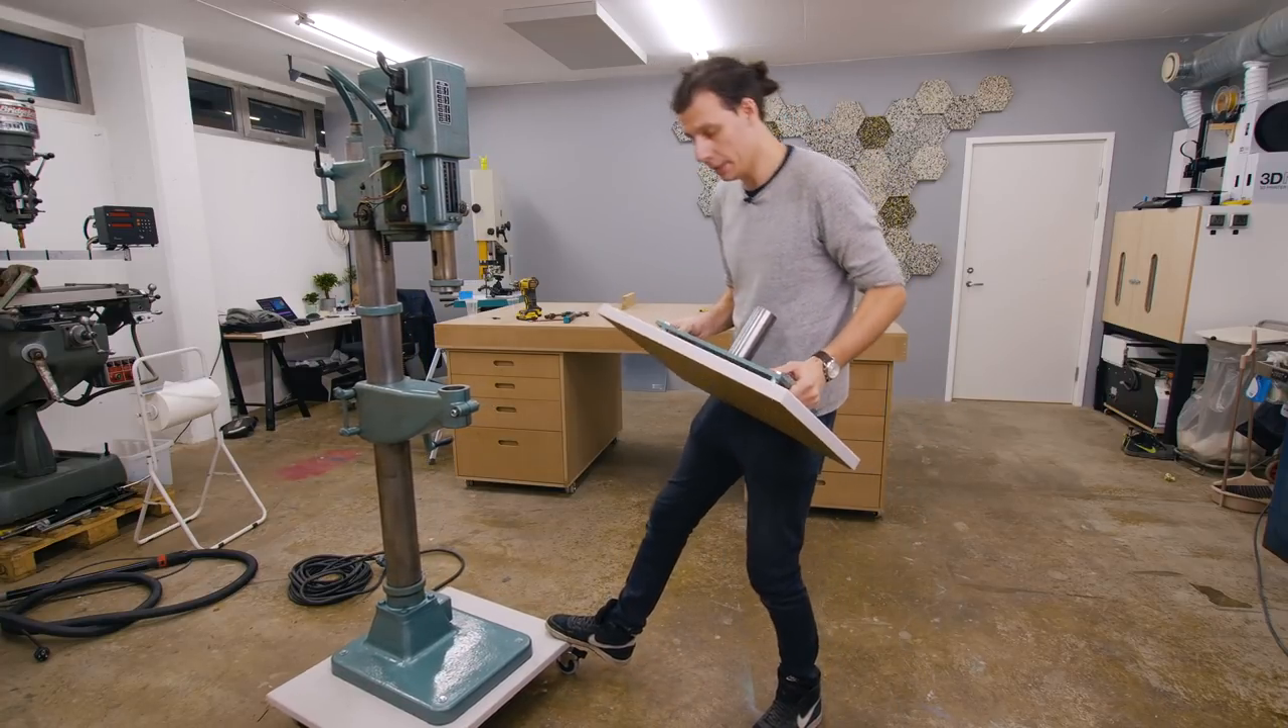I've assembled the table and i've also put the entire drill press on this rolling stand so it's now time to mount the table for good.